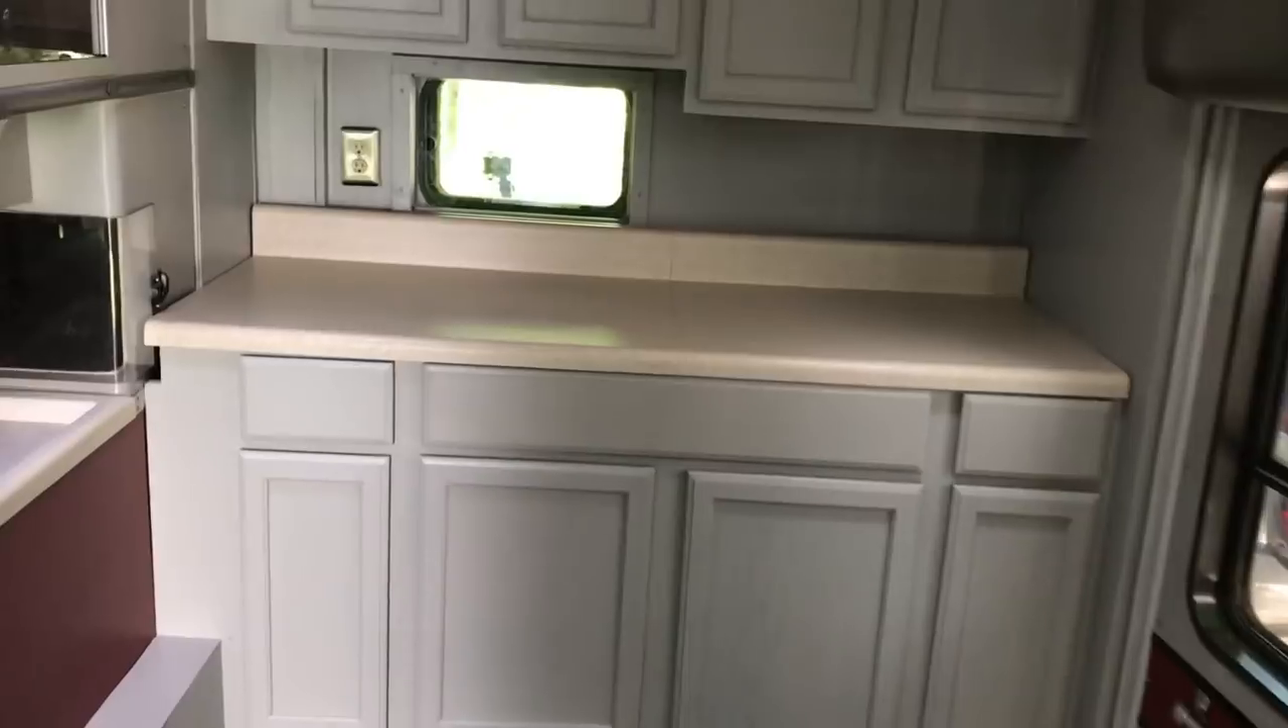Here's the countertop in place.